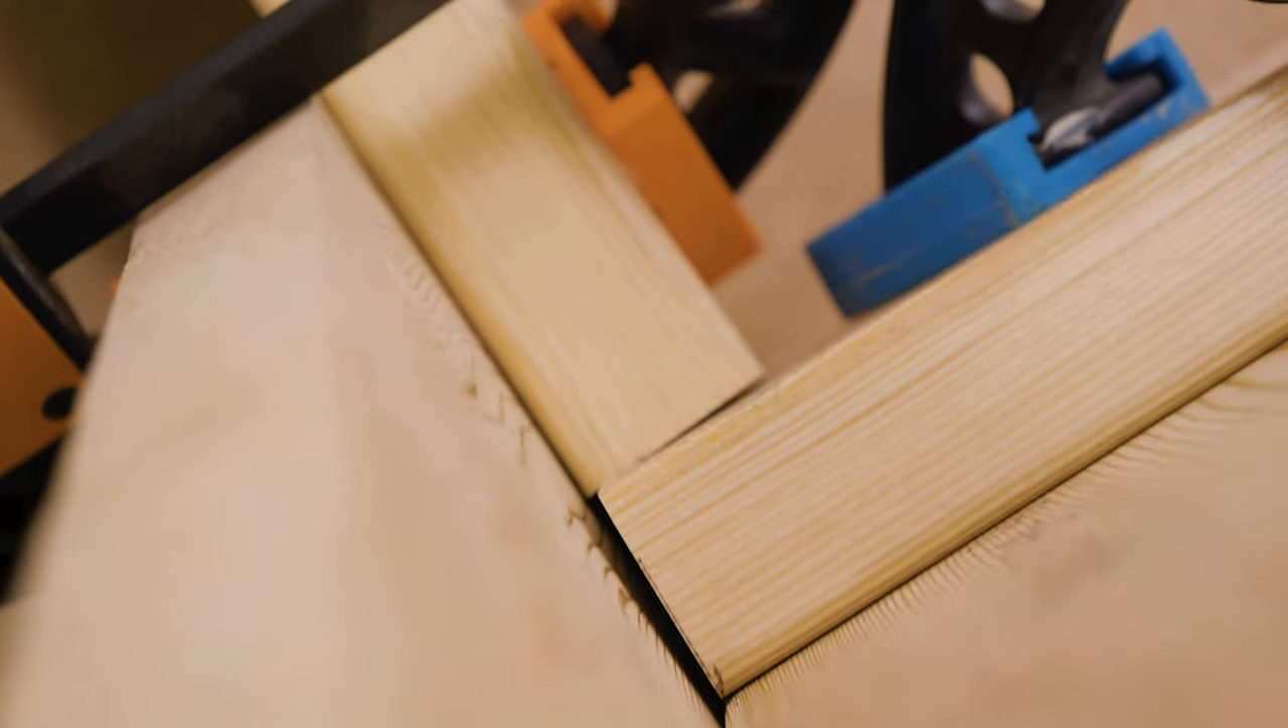I've test assembled it with some clamps just to make sure that everything actually fits together. And it mostly does however there are some gaps here and there.